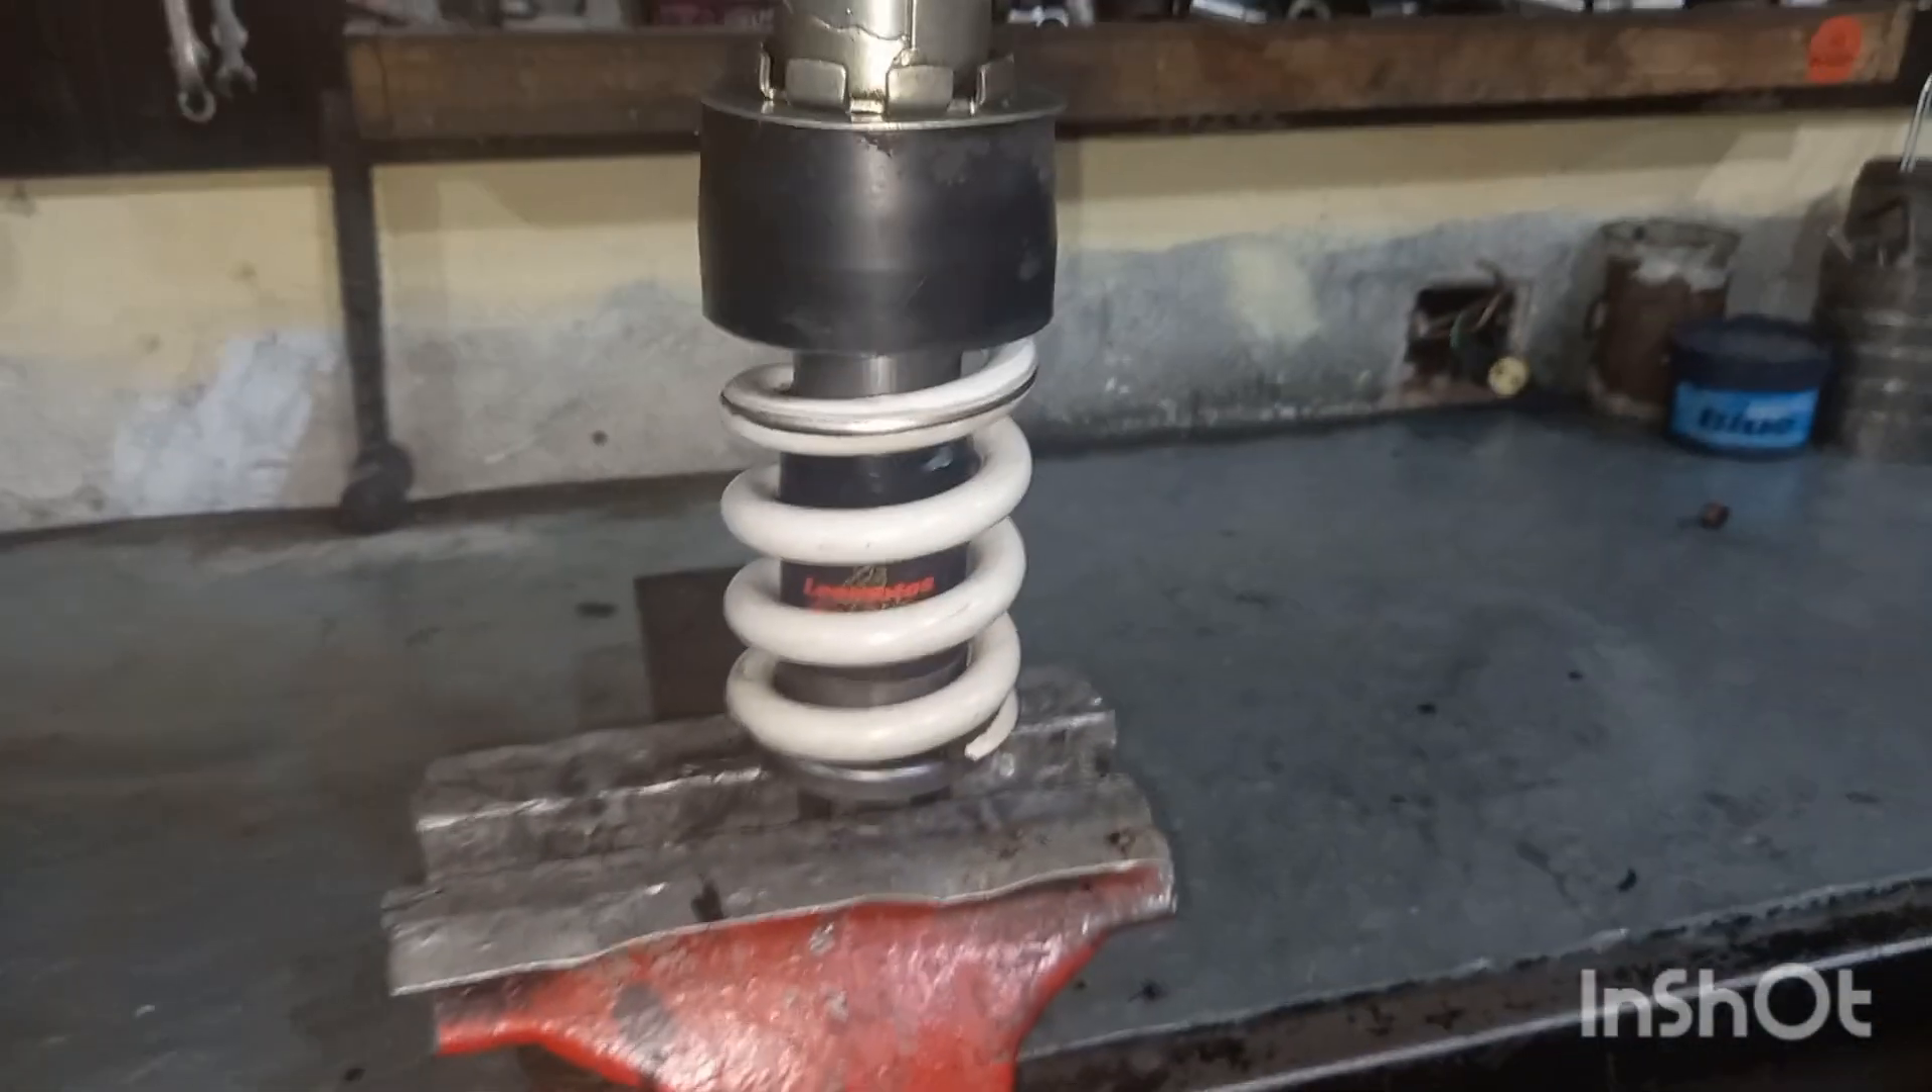Aí, galera, serviço finalizado. Já montamos a mola, montamos tudo.